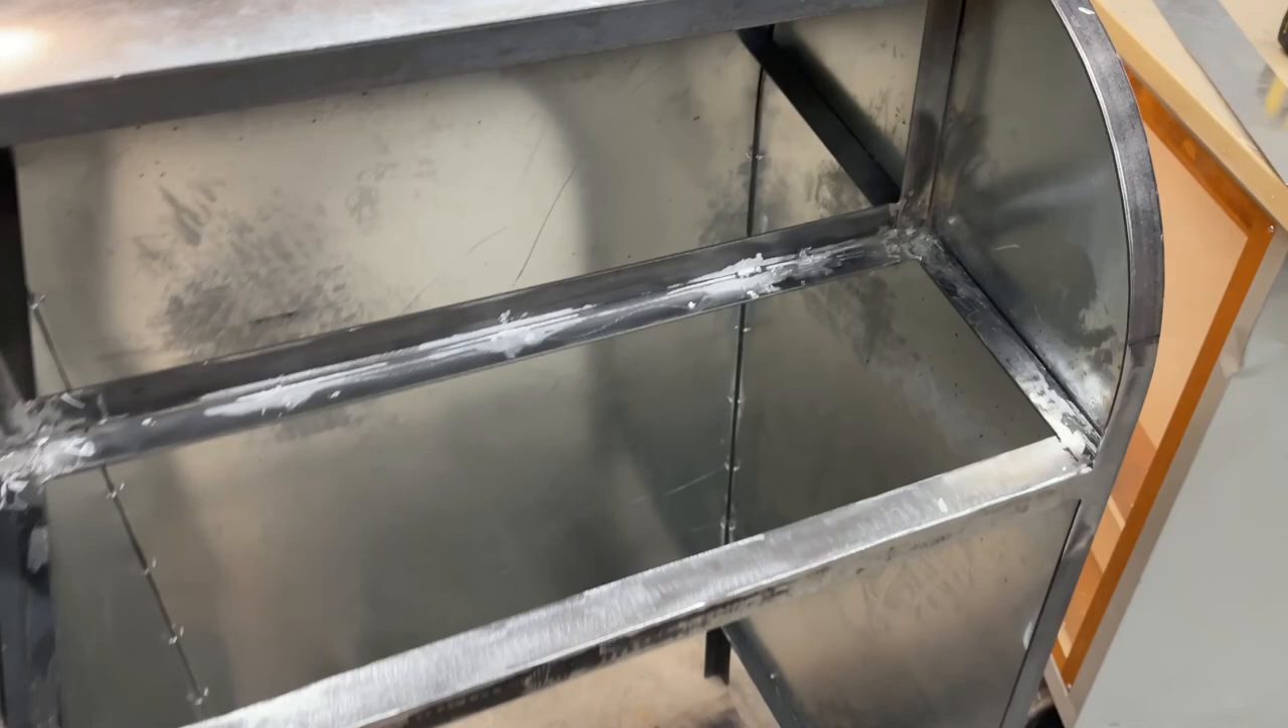The inside structure is pretty much done. I just have to add the steel and rivet it on.